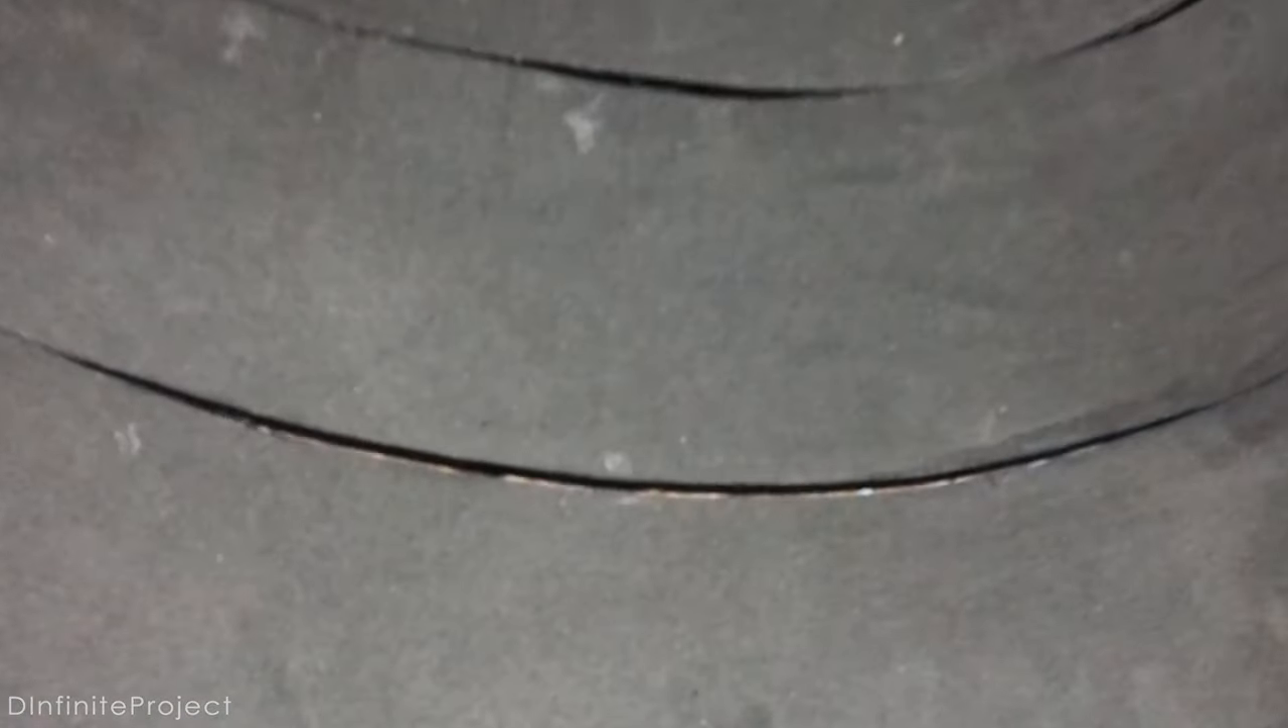There are many gaps between the rings.